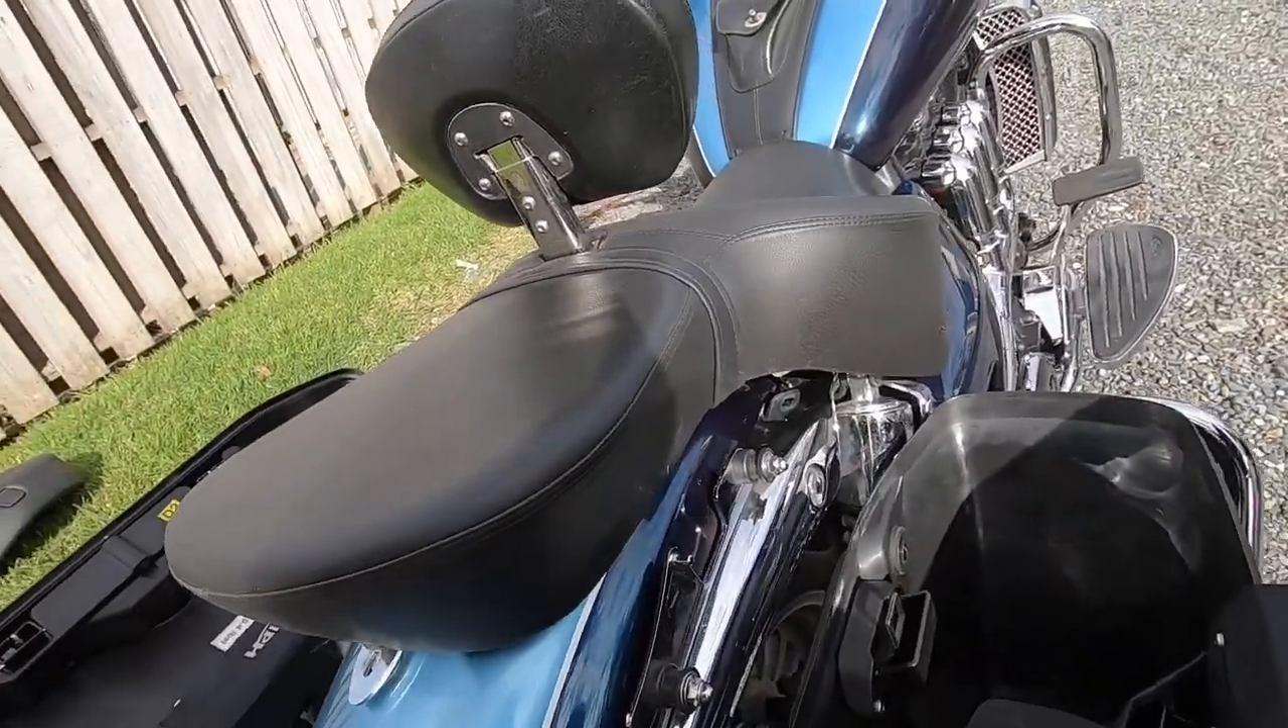And that's basically it. Seat's on now.